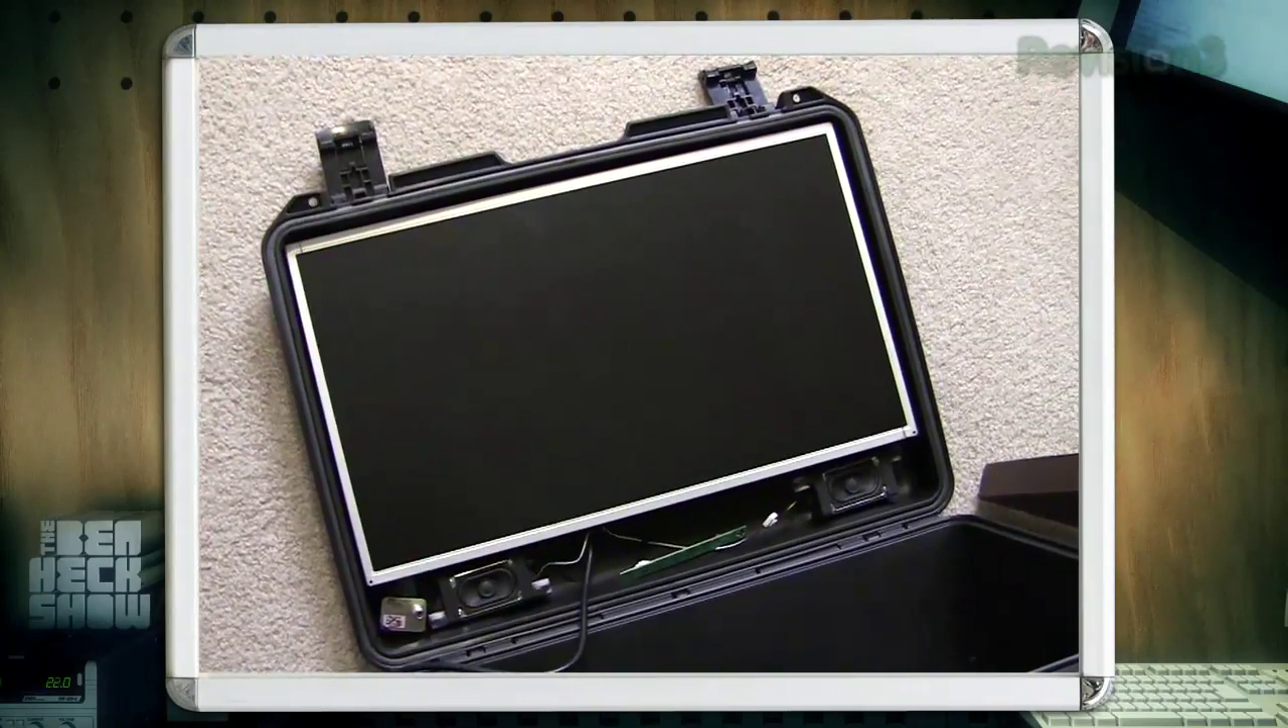Well, the LCD and everything fits.